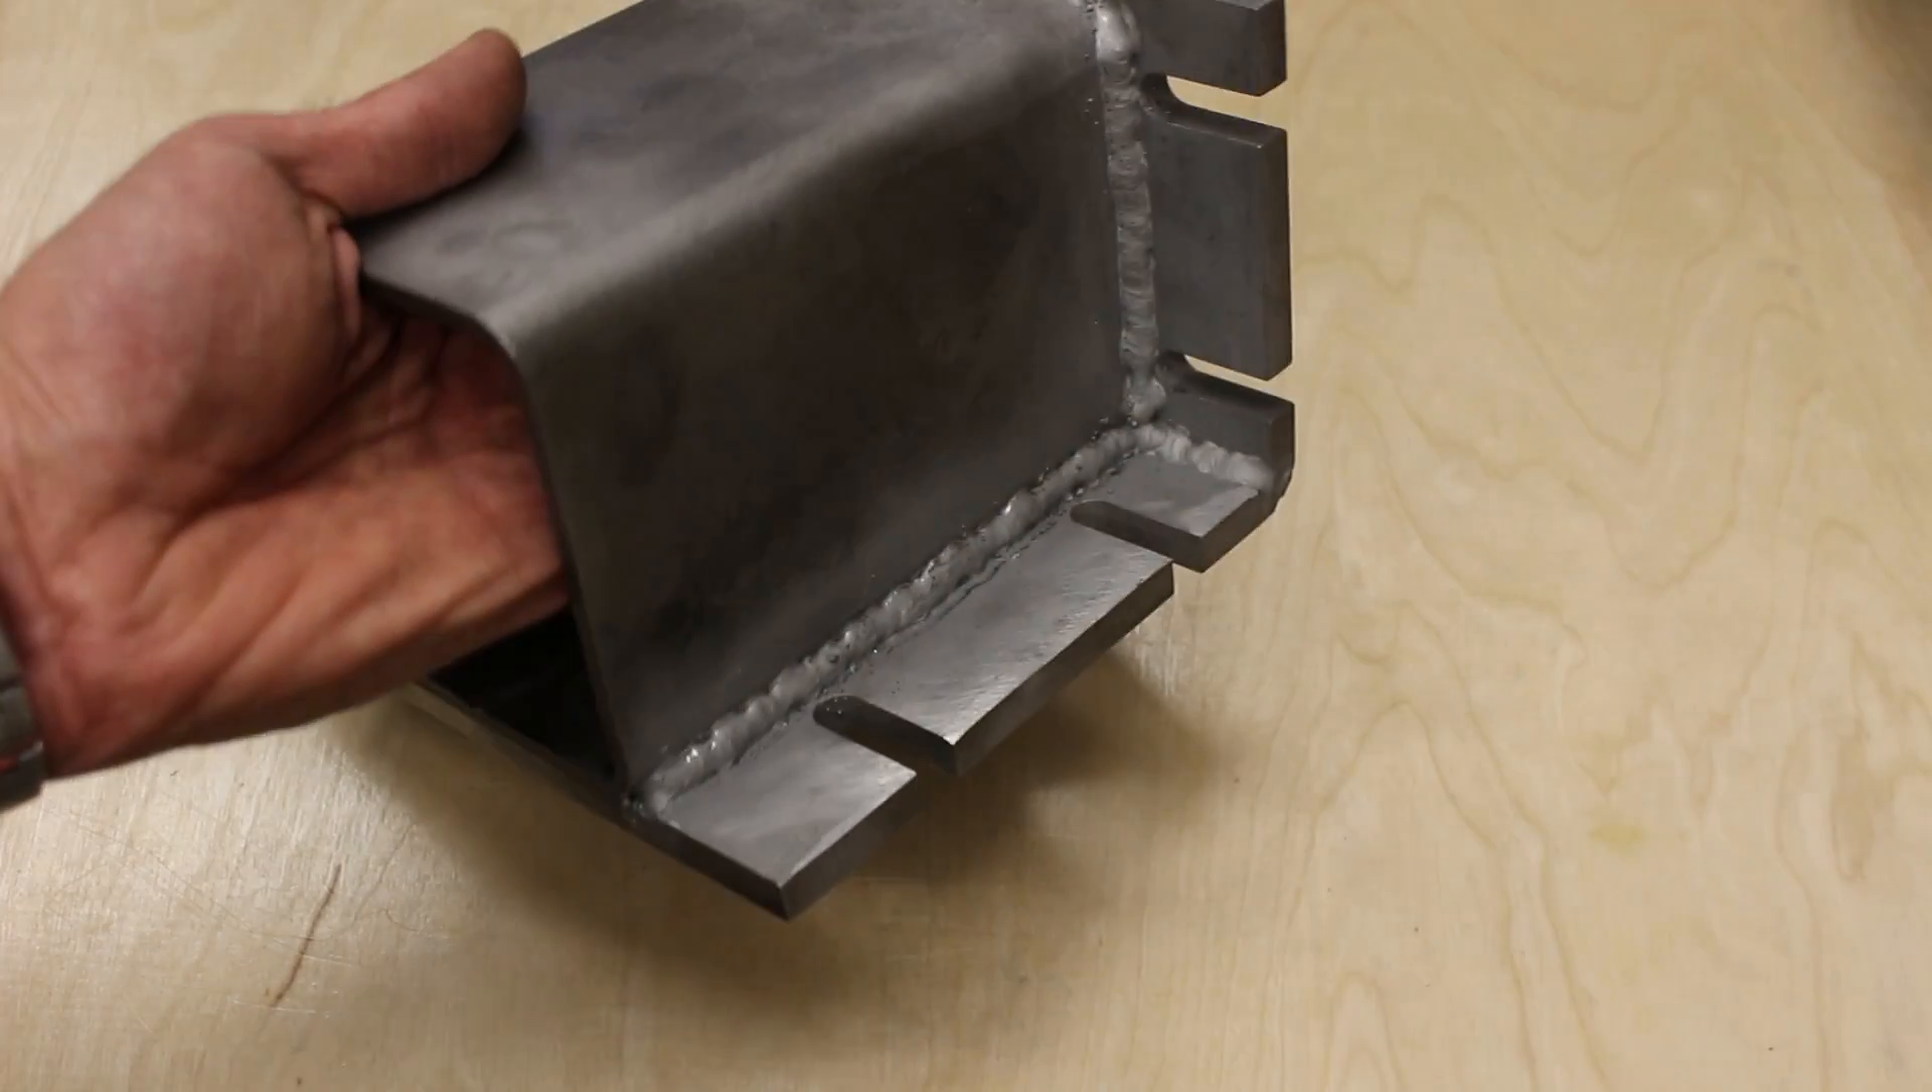Then I went back and welded all of the seams in several passes.